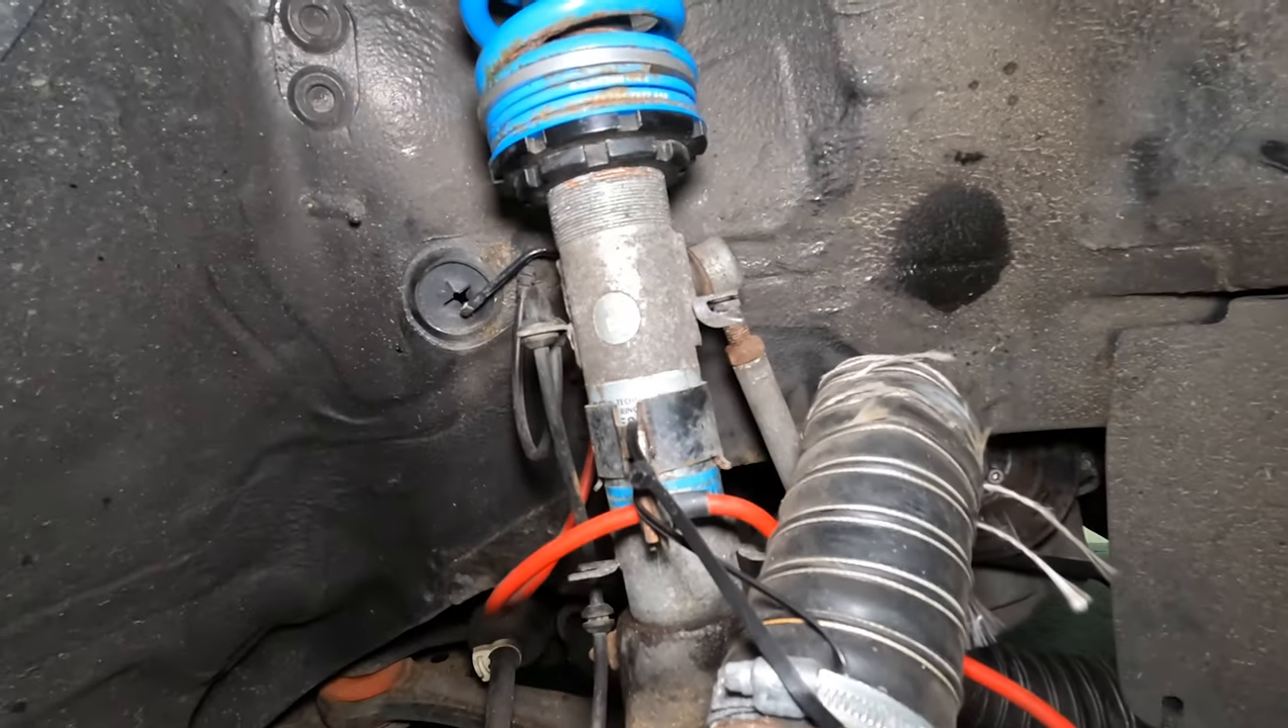So, now the complete strut is on, it's fitted, it's in.